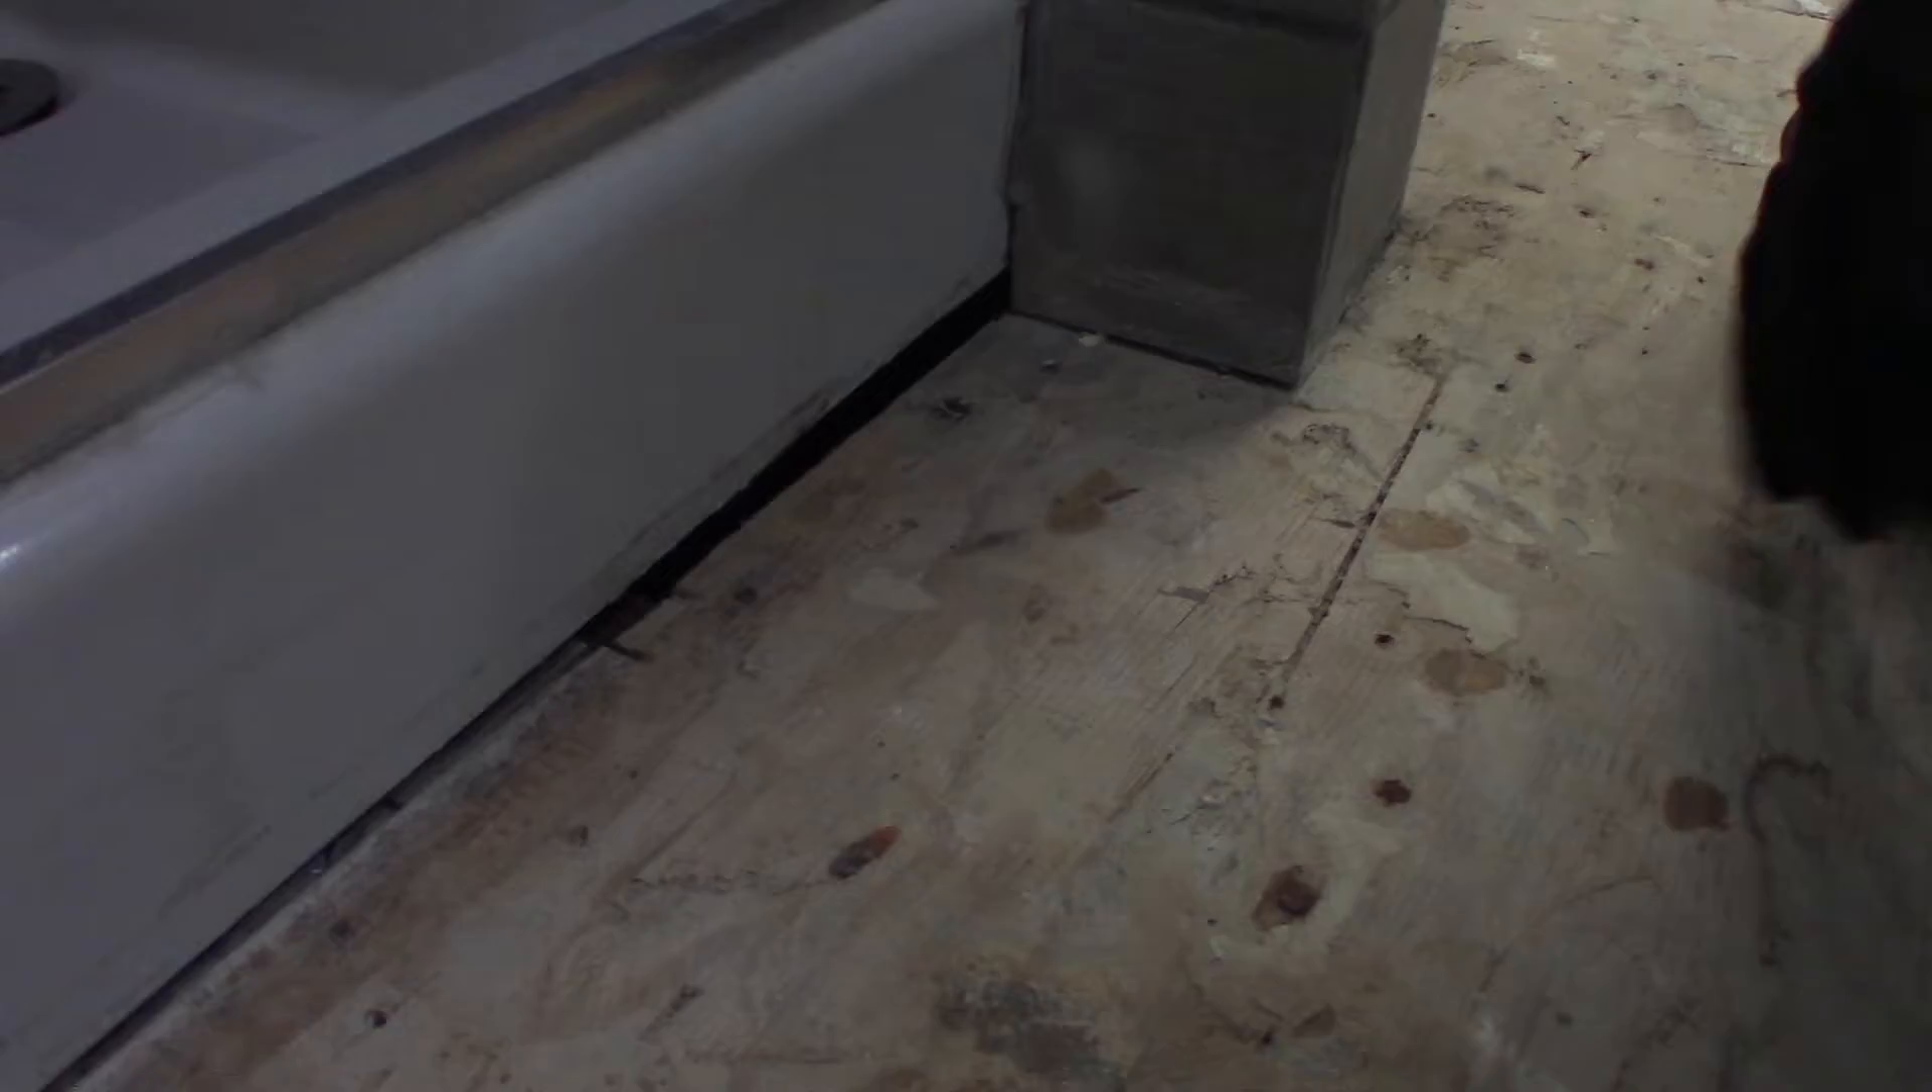A little further back you're going to notice that the subfloor and the shower pan there's a huge gap.